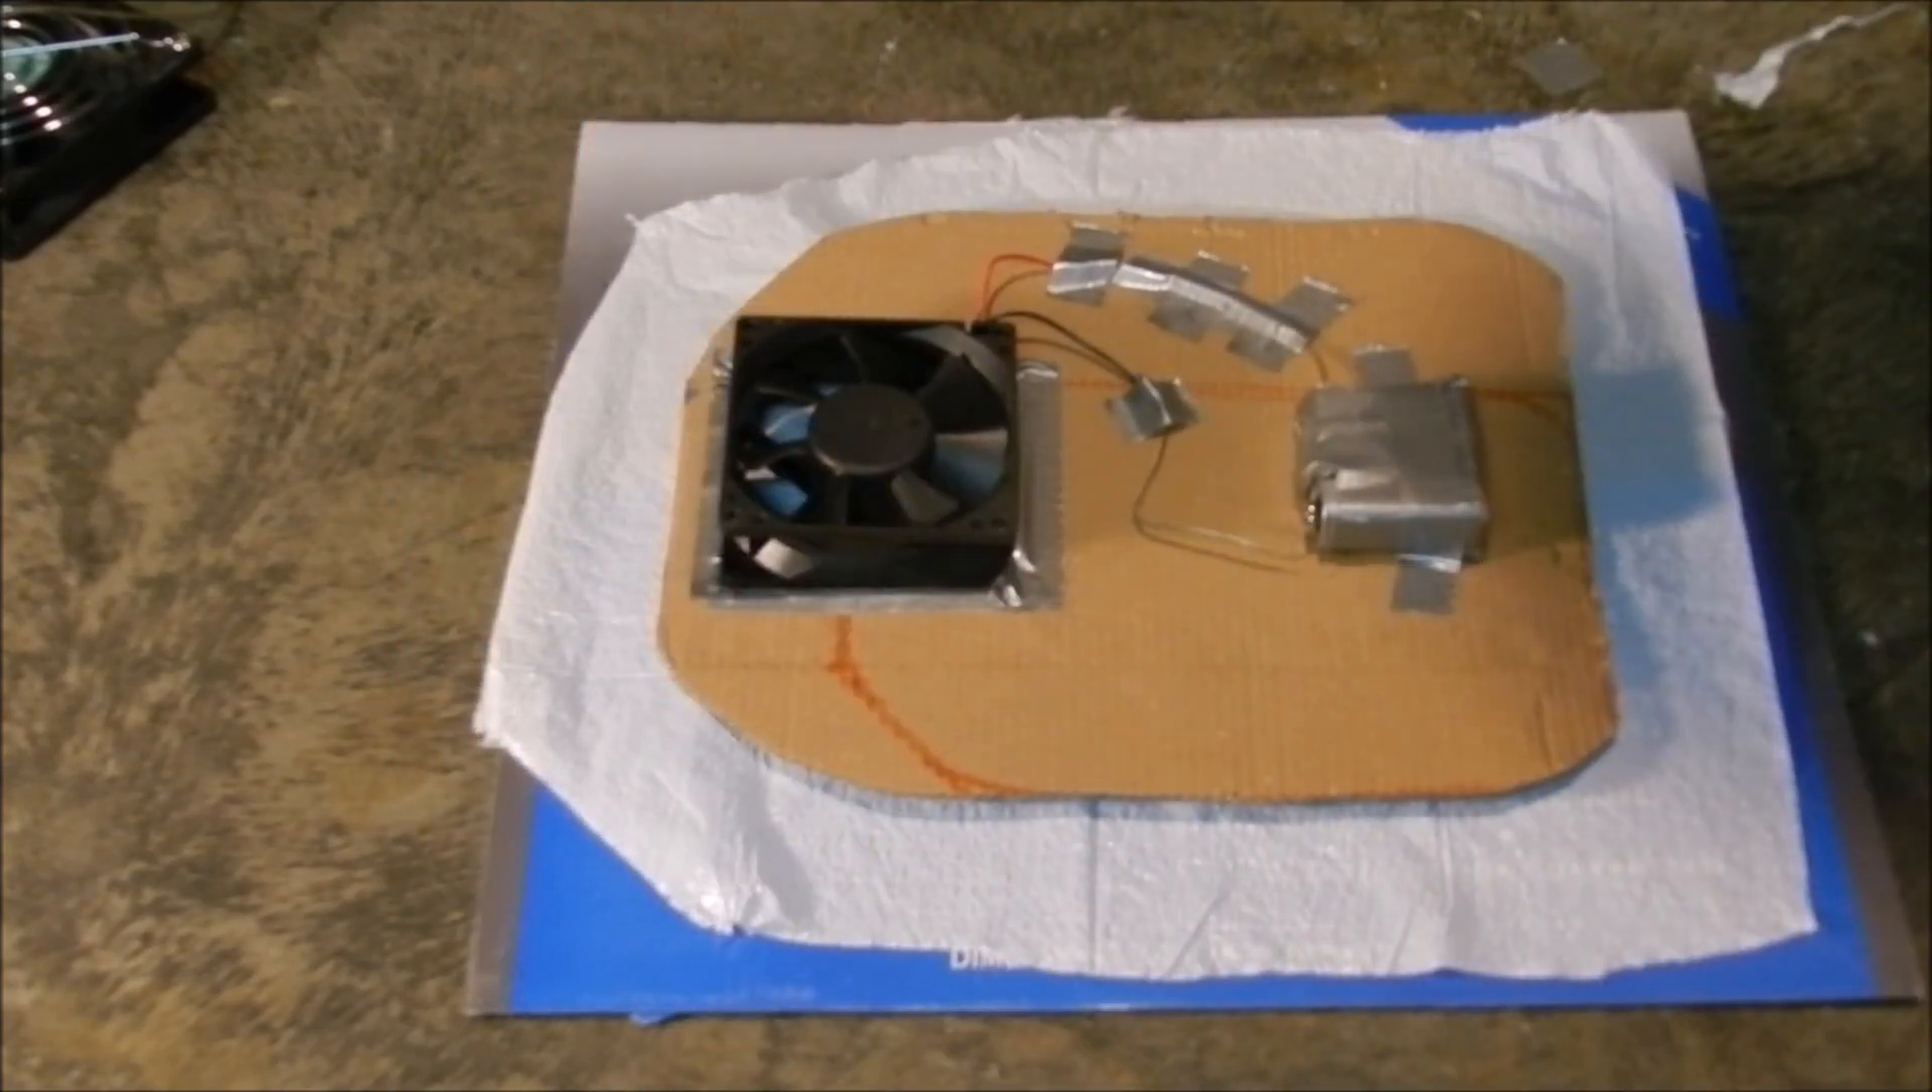So now you can see I've got this skirt here. The craft sits in the middle of it.